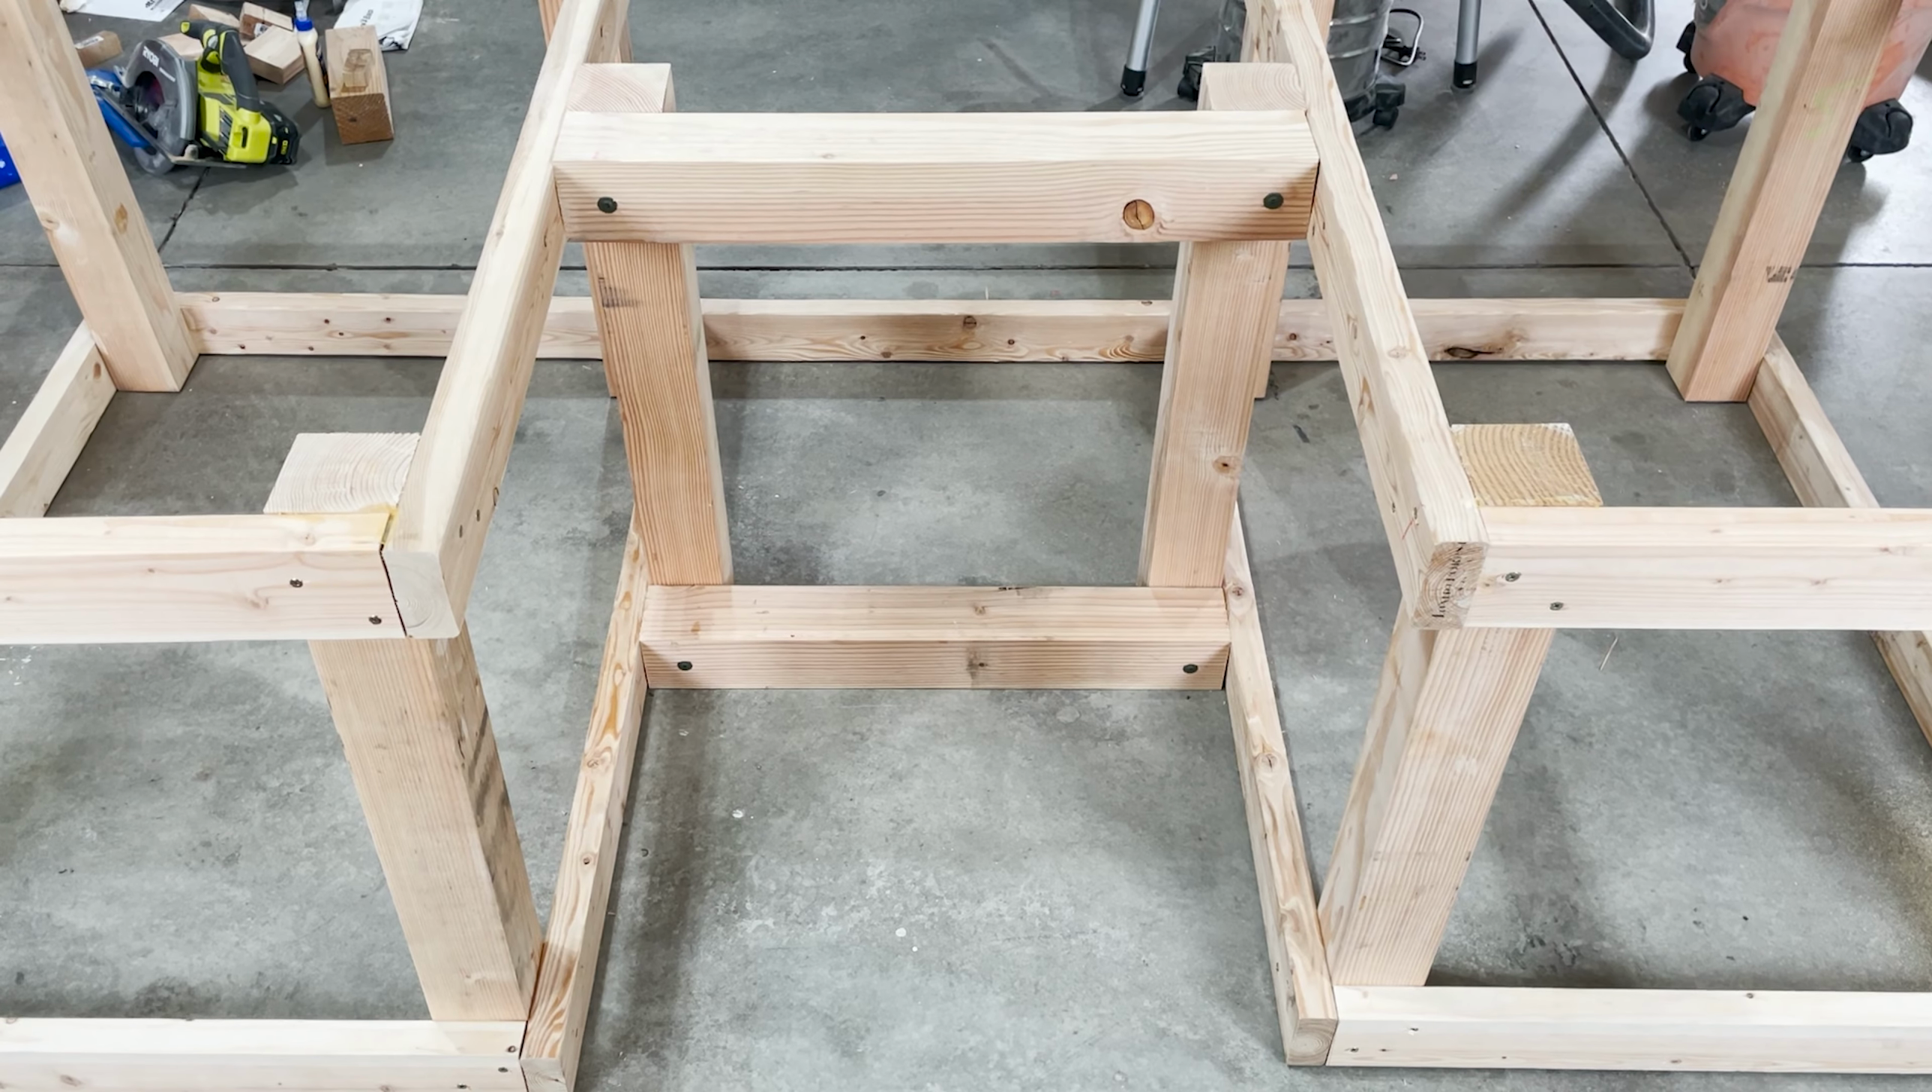With the bottom frame on I now have an outline shell for my workbench.